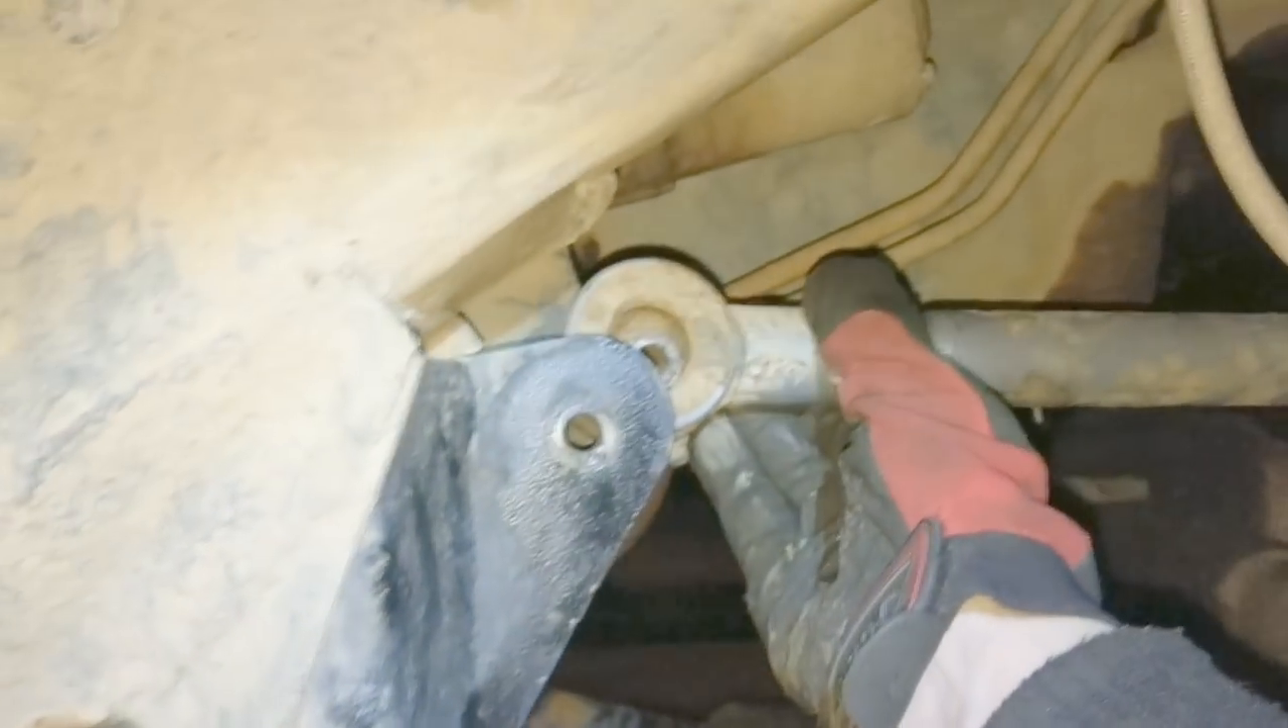You can see how far off the hole is.